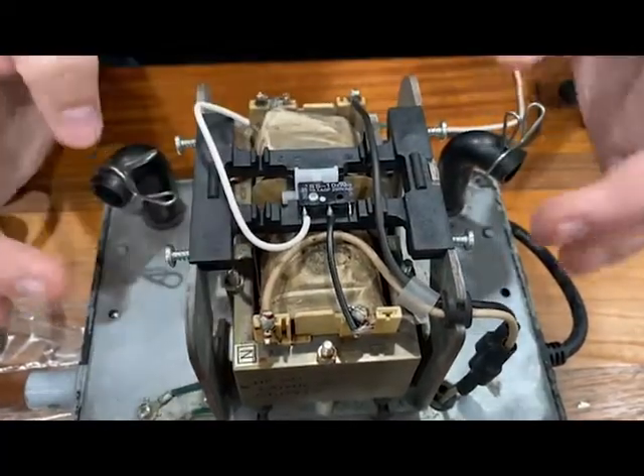You'll put all these screws back in there. These just aren't in all the way.